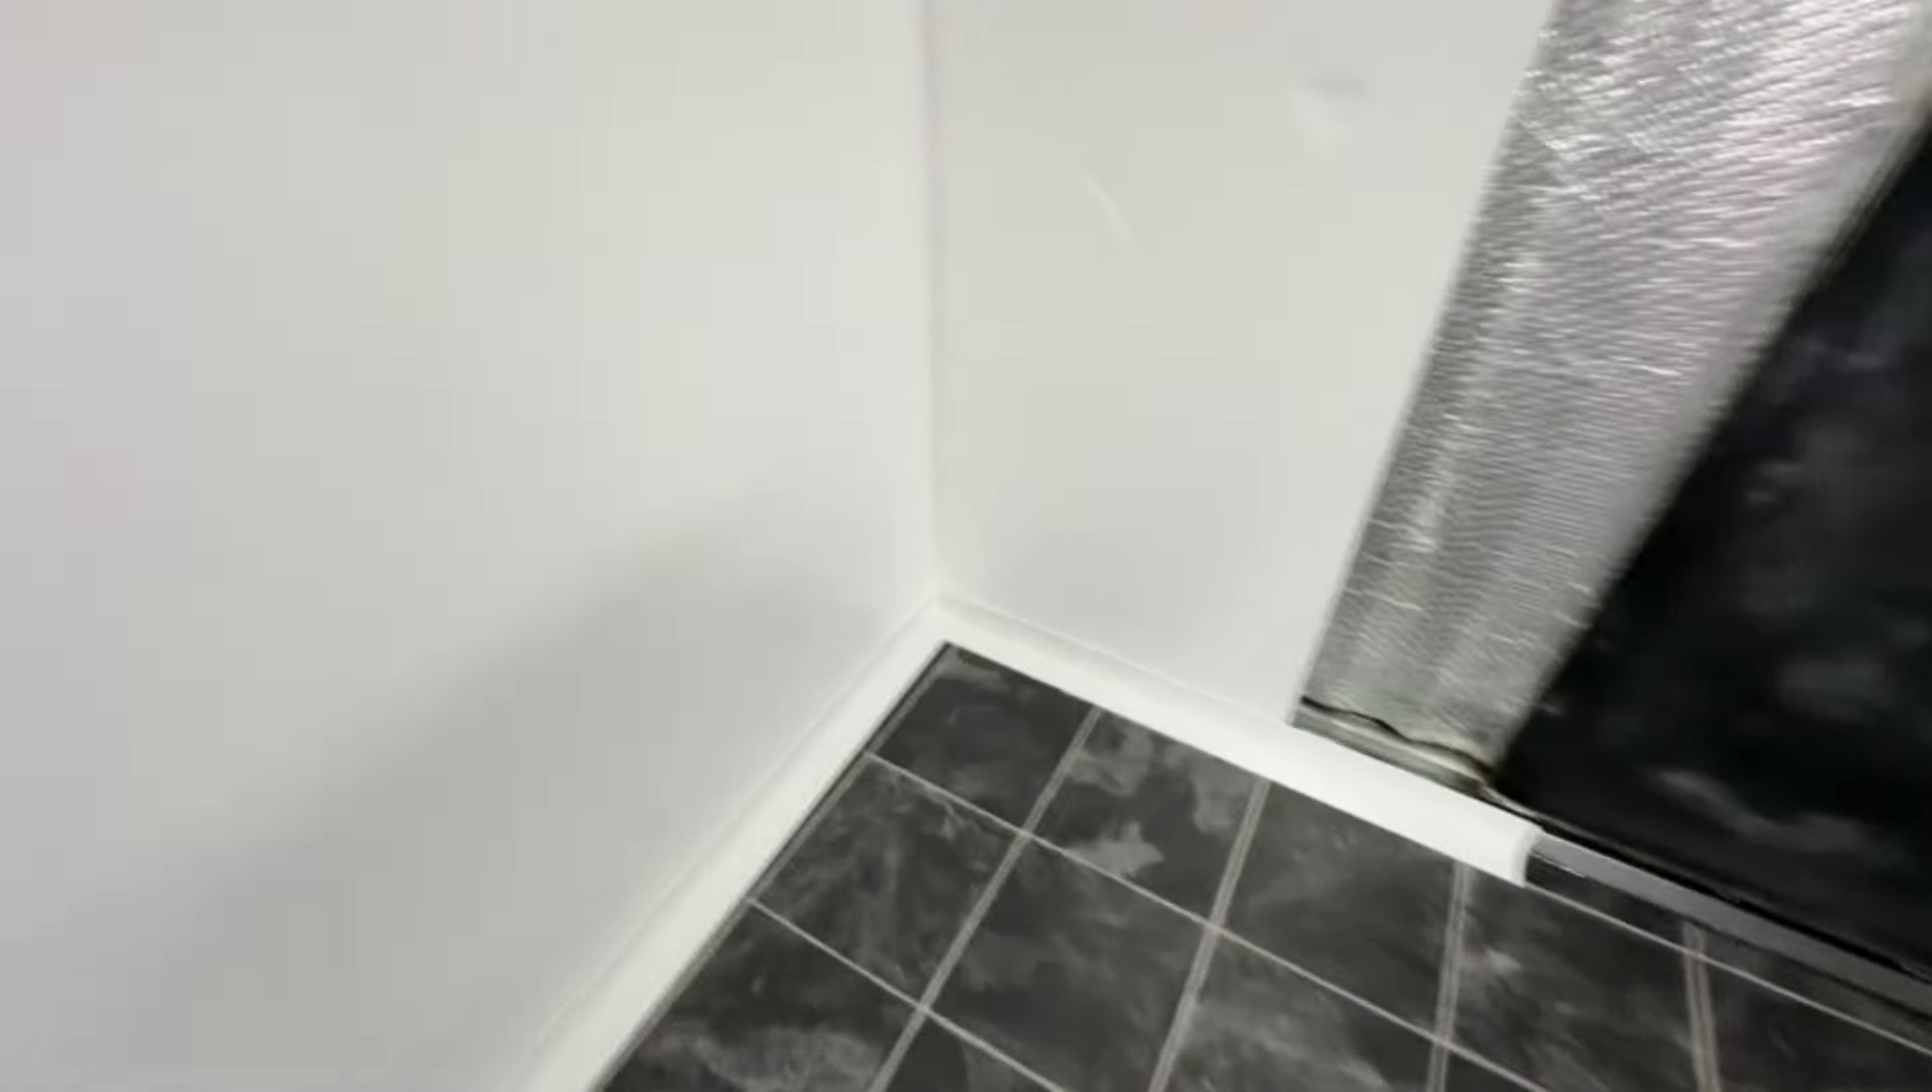Okay, so this is the finished job. As you can see, all the skirting is in place.